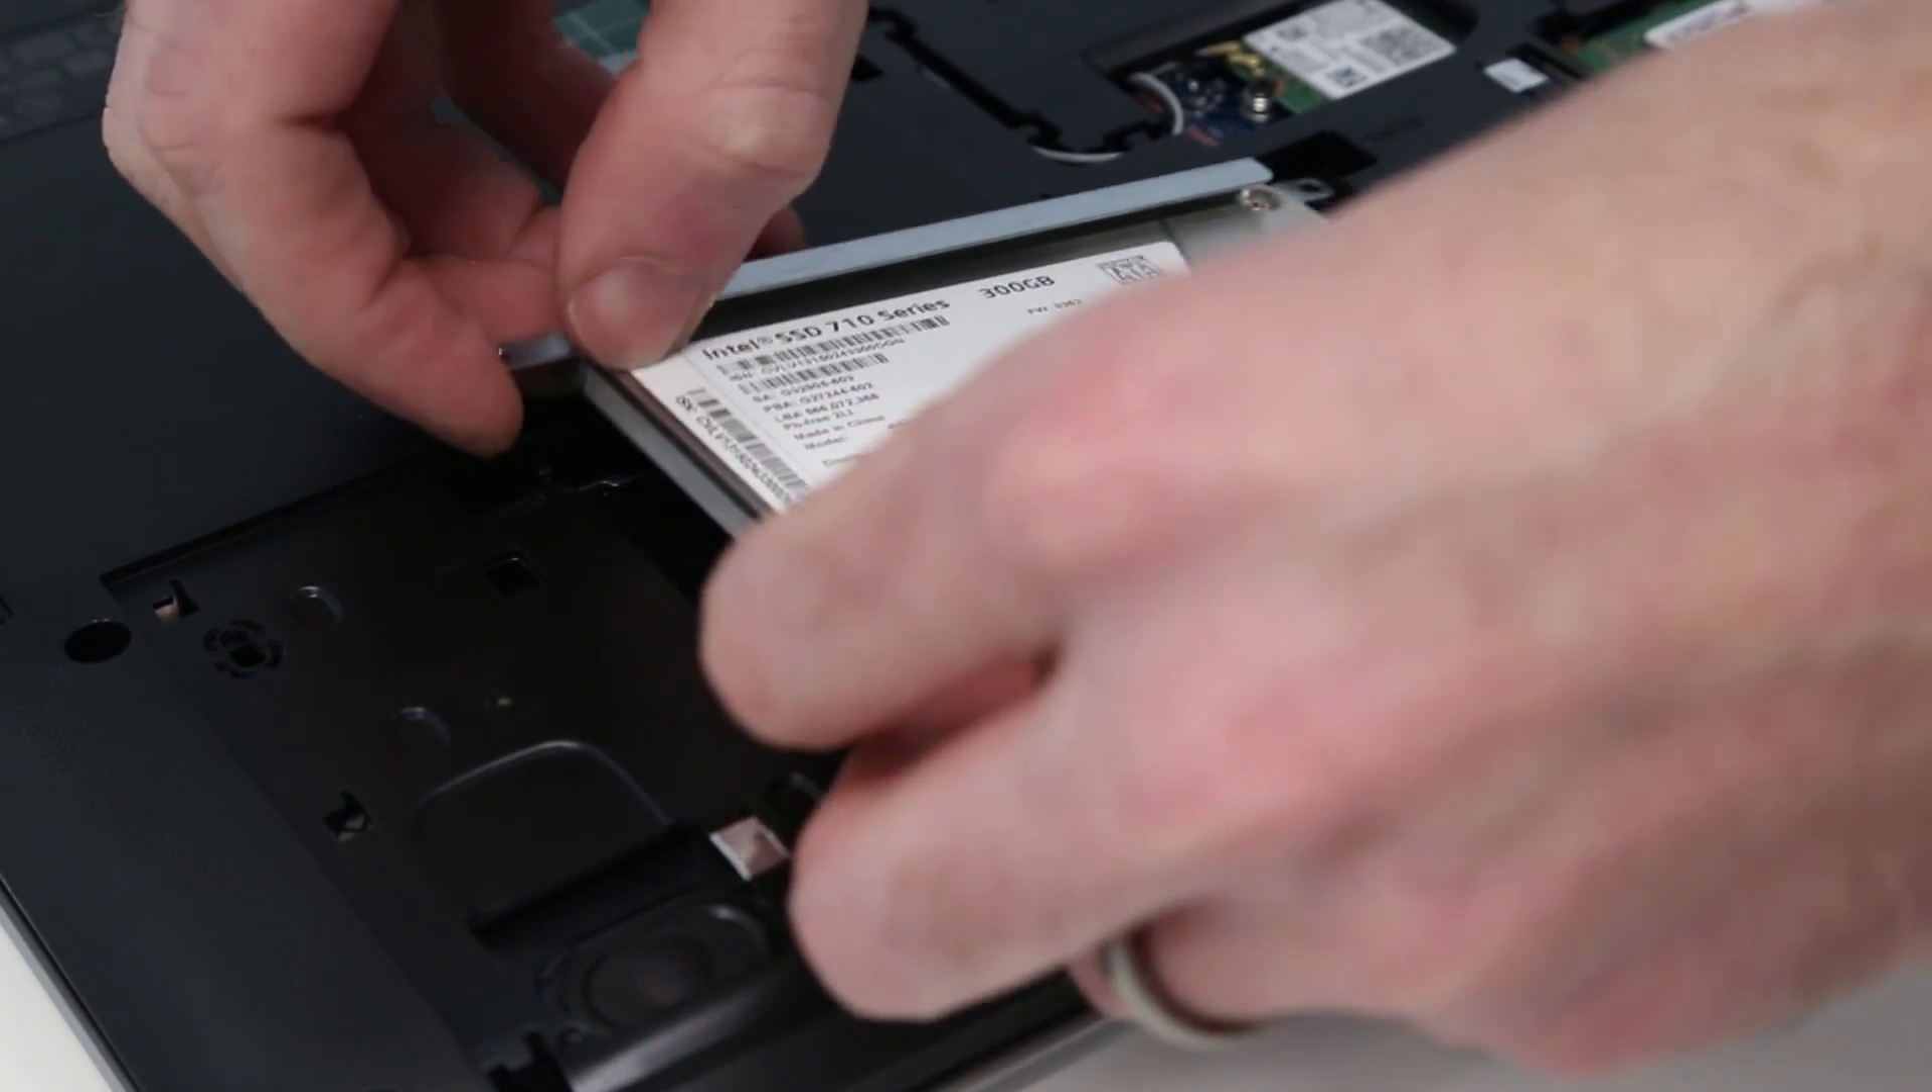All that's left is now for us to slot the drive back into the machine.